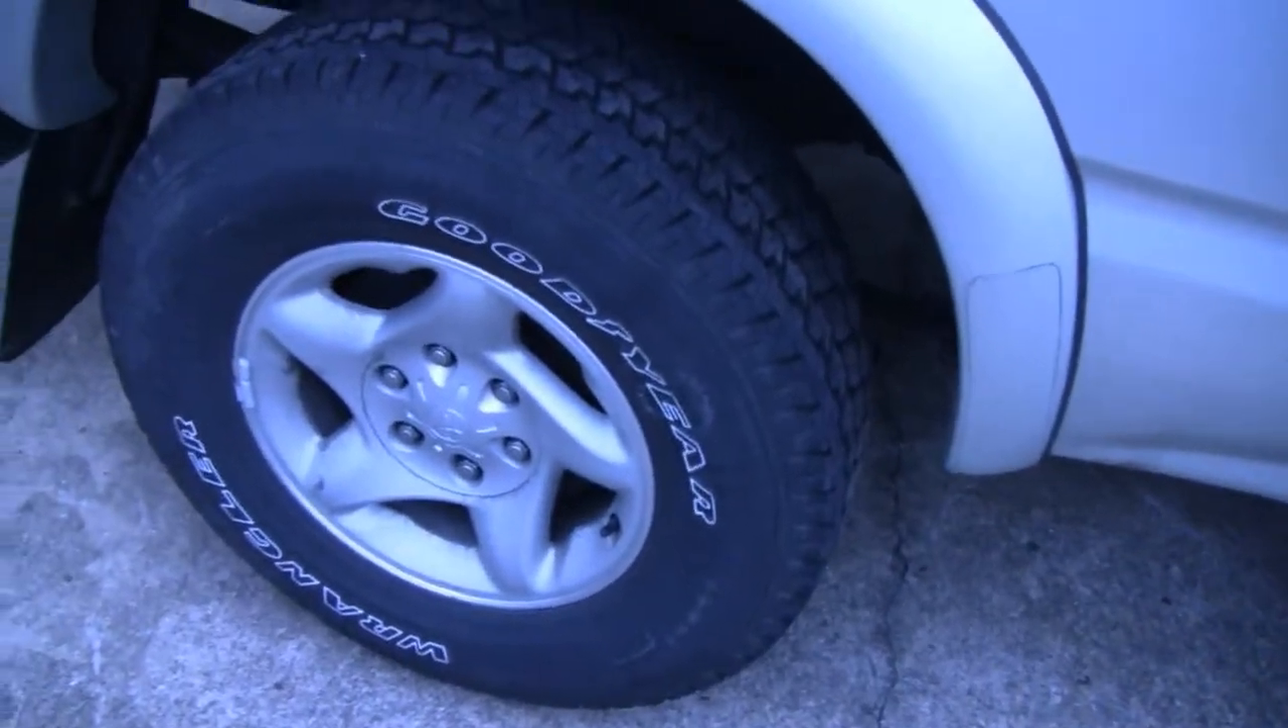Got the tire on. I filled it up with air. Got the right, correct pressure in it.